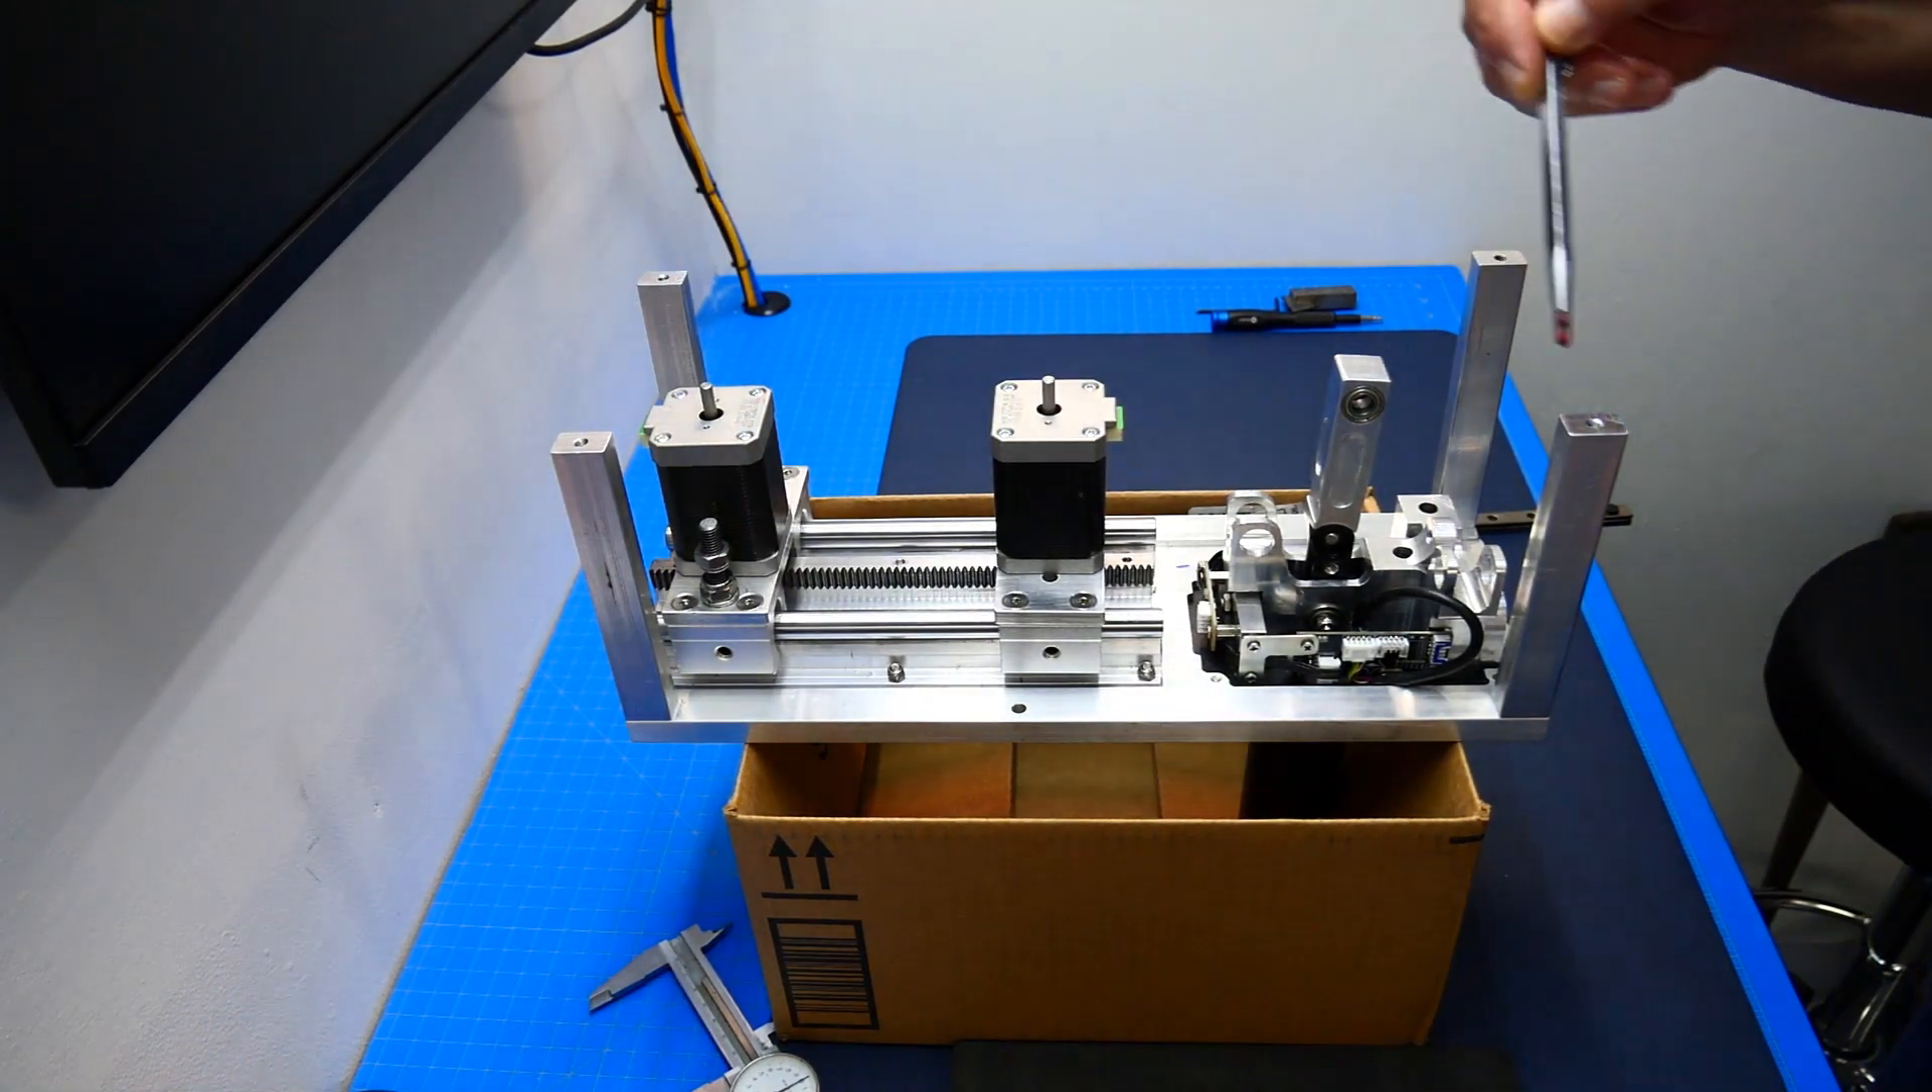Here I am with my 4 posts installed.